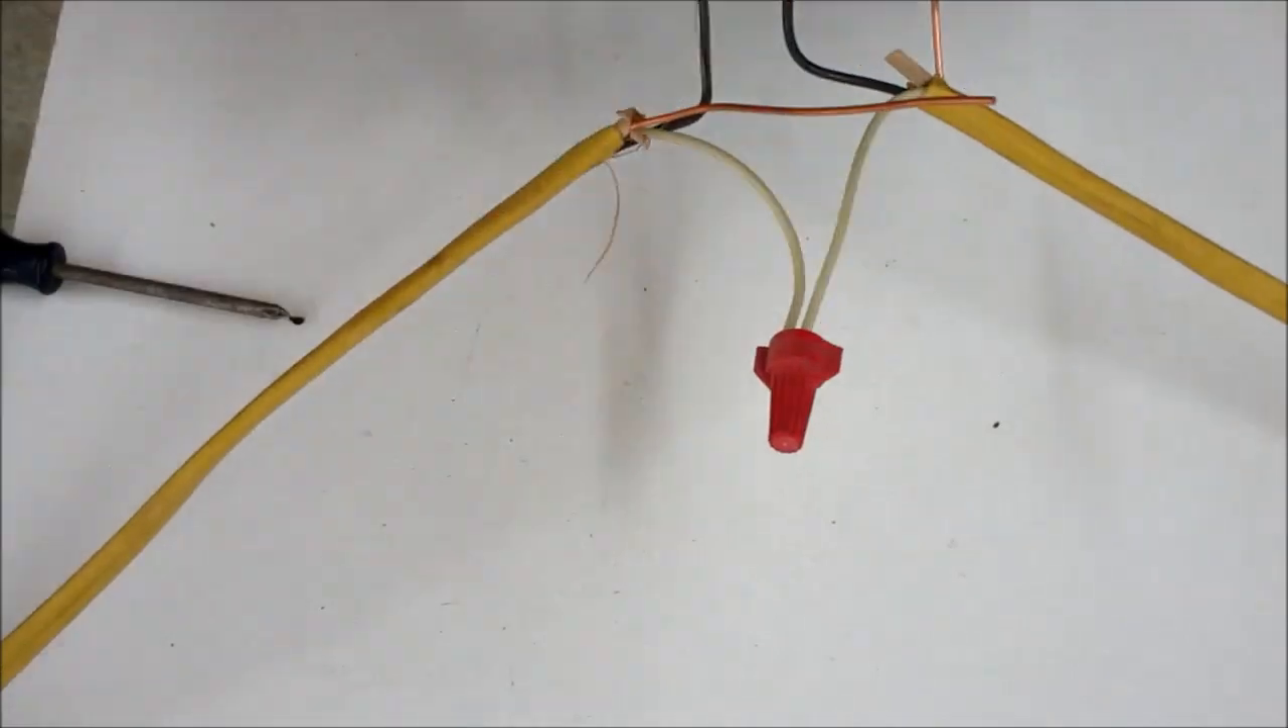We got the white wire tied together.